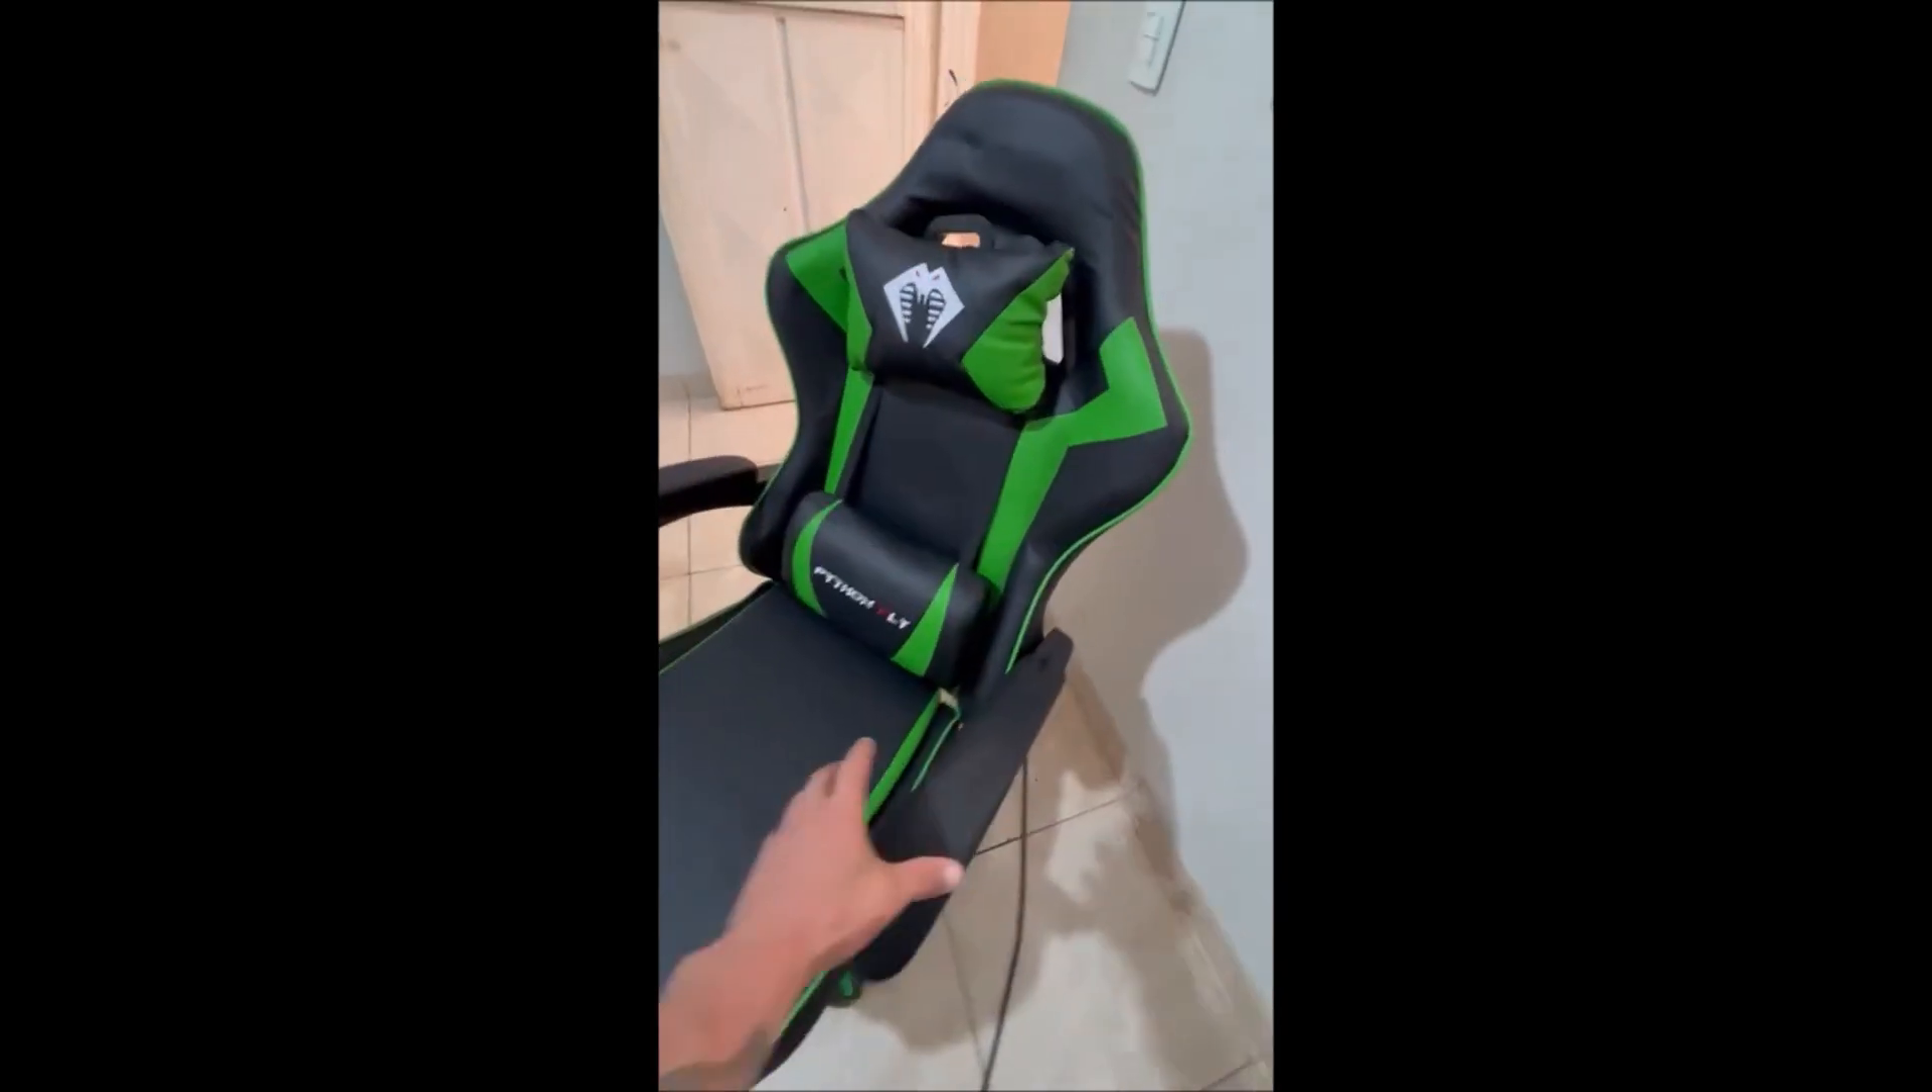Aí pessoal, está aí, nossa cadeira montada, é isso daí ó, está montadinha.